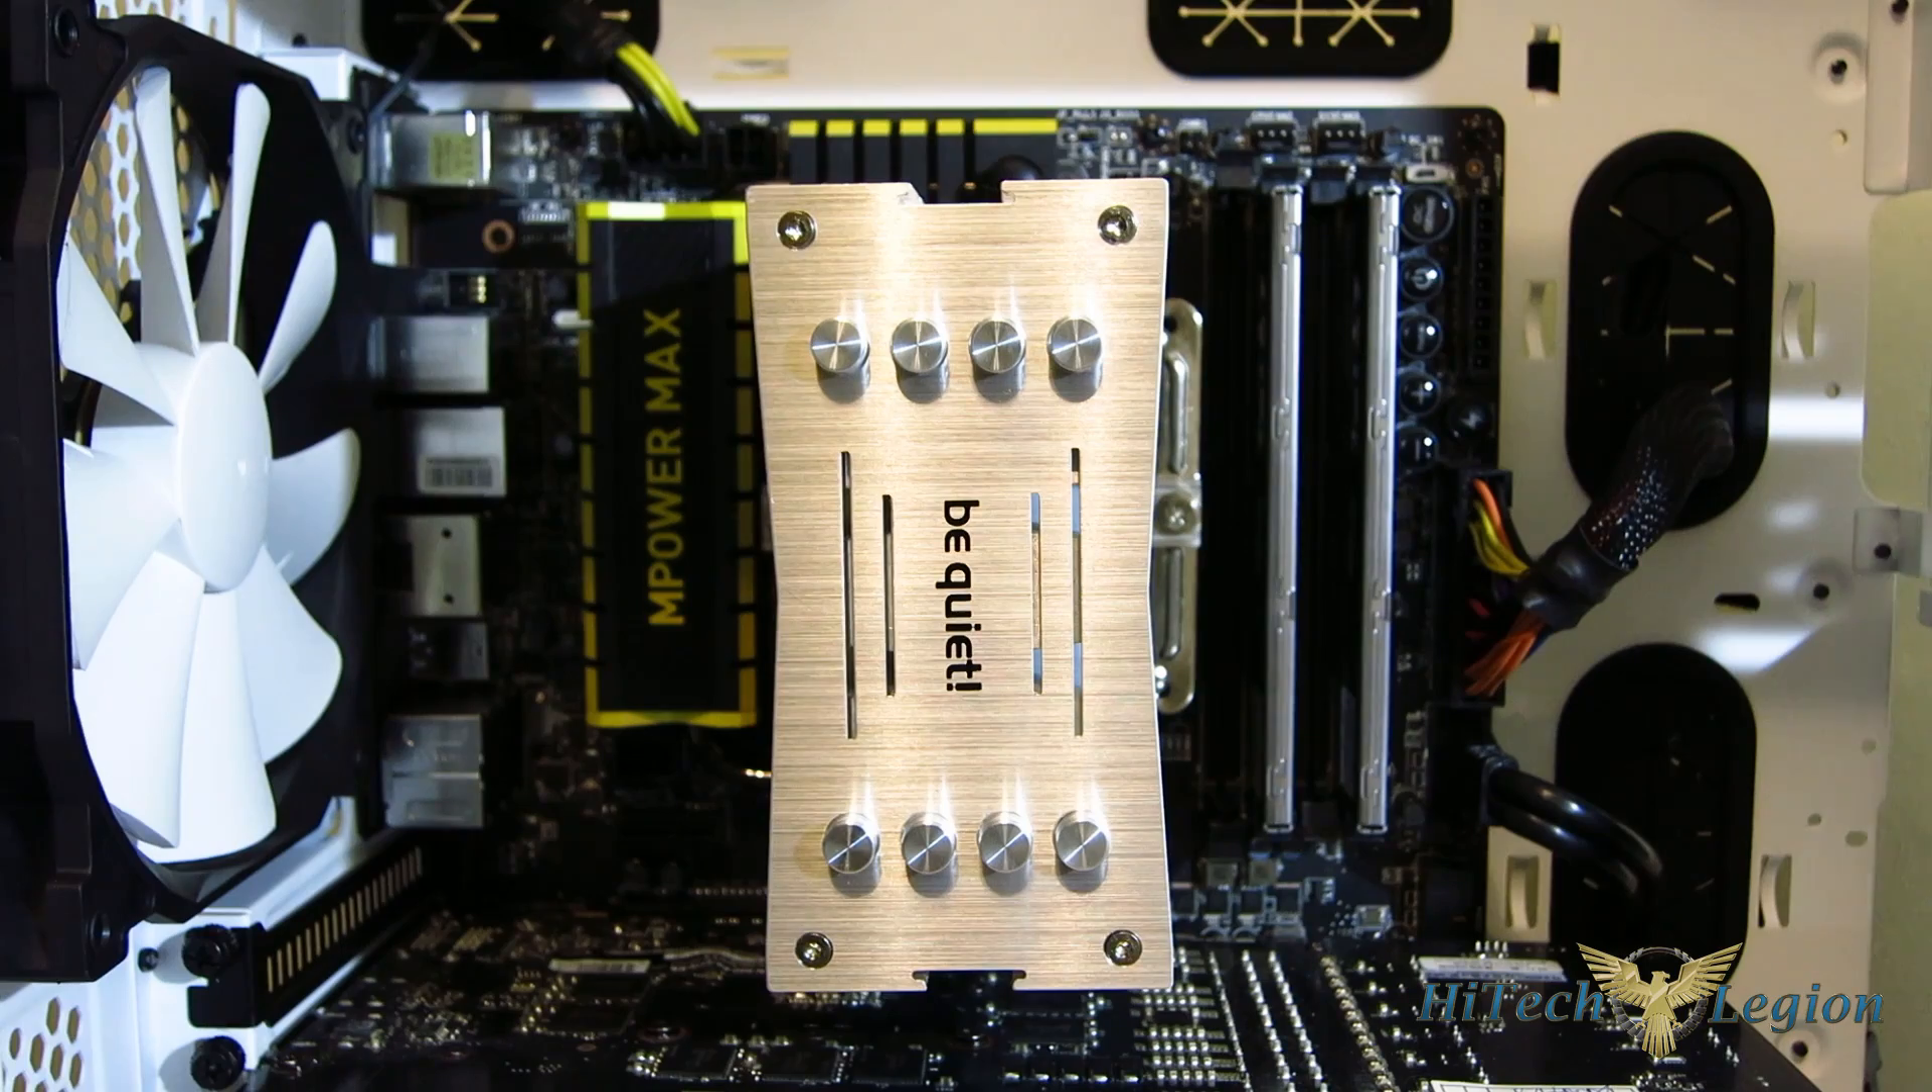The tower's in place, so now we just need to clip the fan on and plug the fan in.